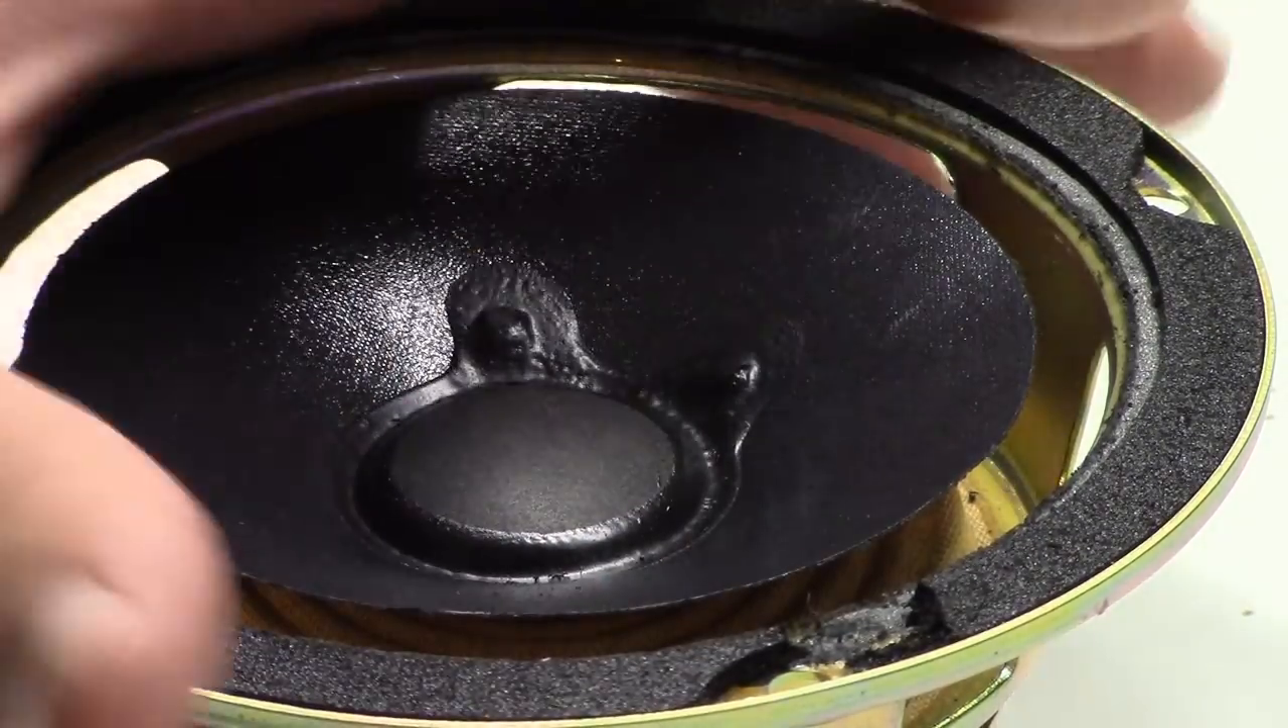Alright you can see now I've got this pretty well cleaned off and nice clean edge on the cone here. And now I've got to take off the surround gasket area here.